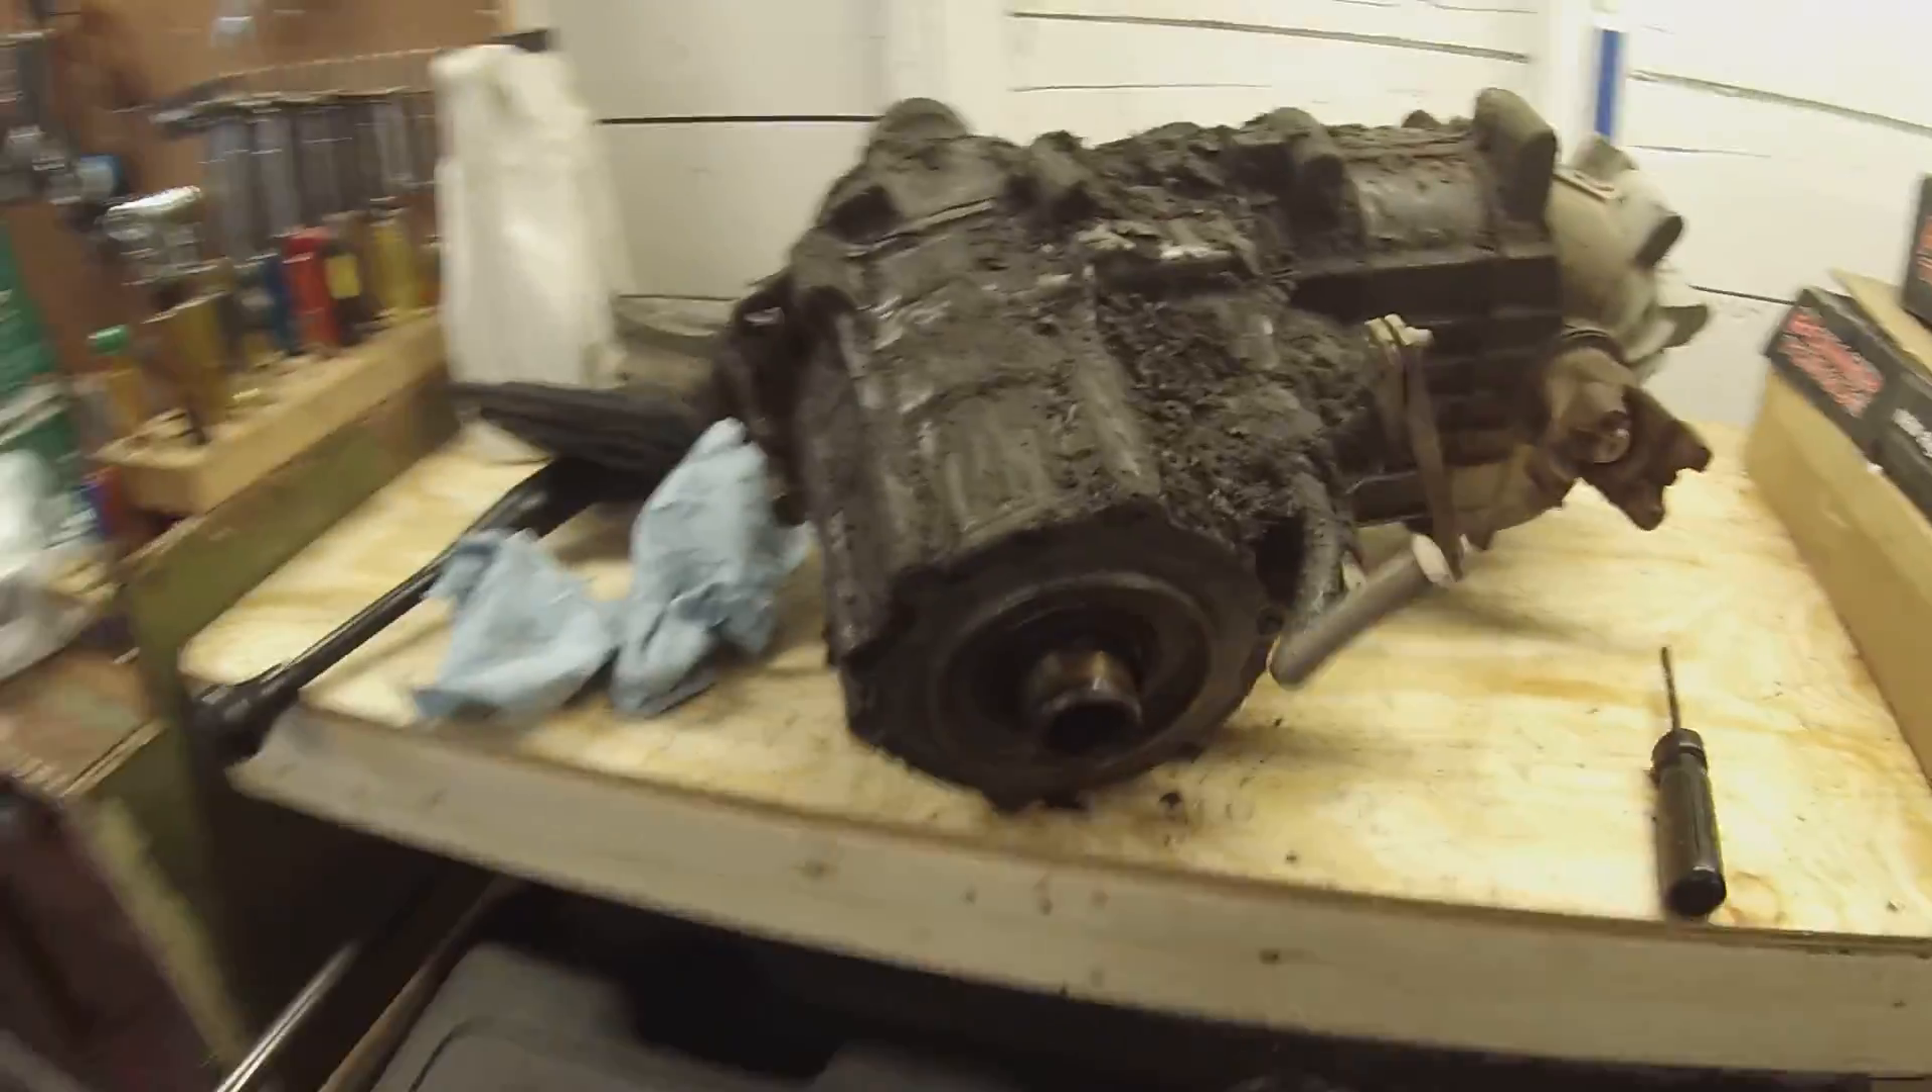Okay, so we got the transfer case off.